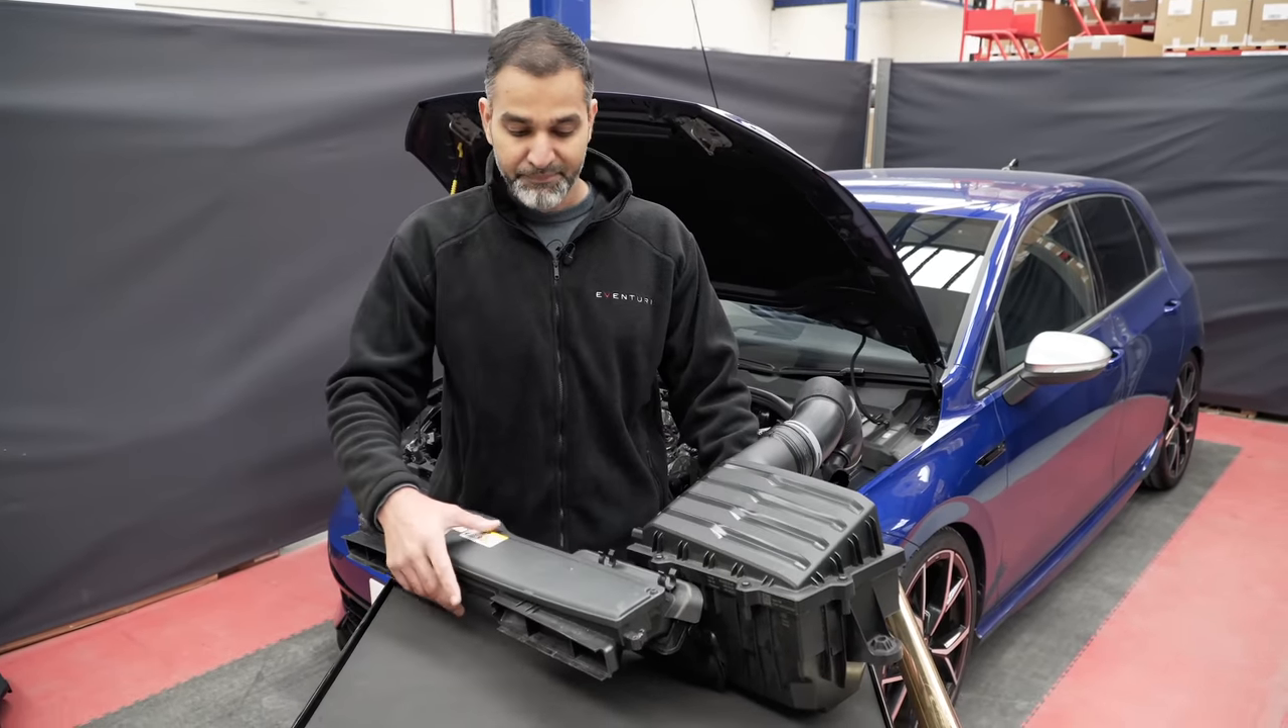This is the stock system which has been removed from the car.